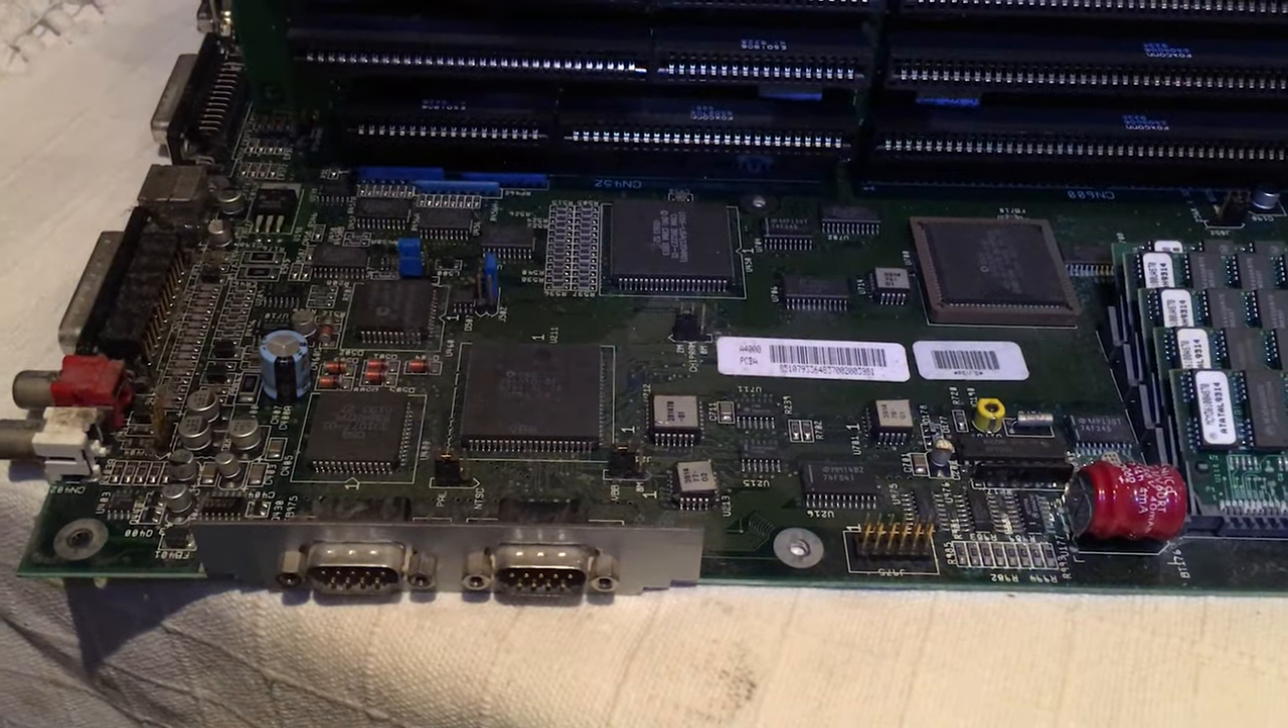I got the motherboard out of the case.